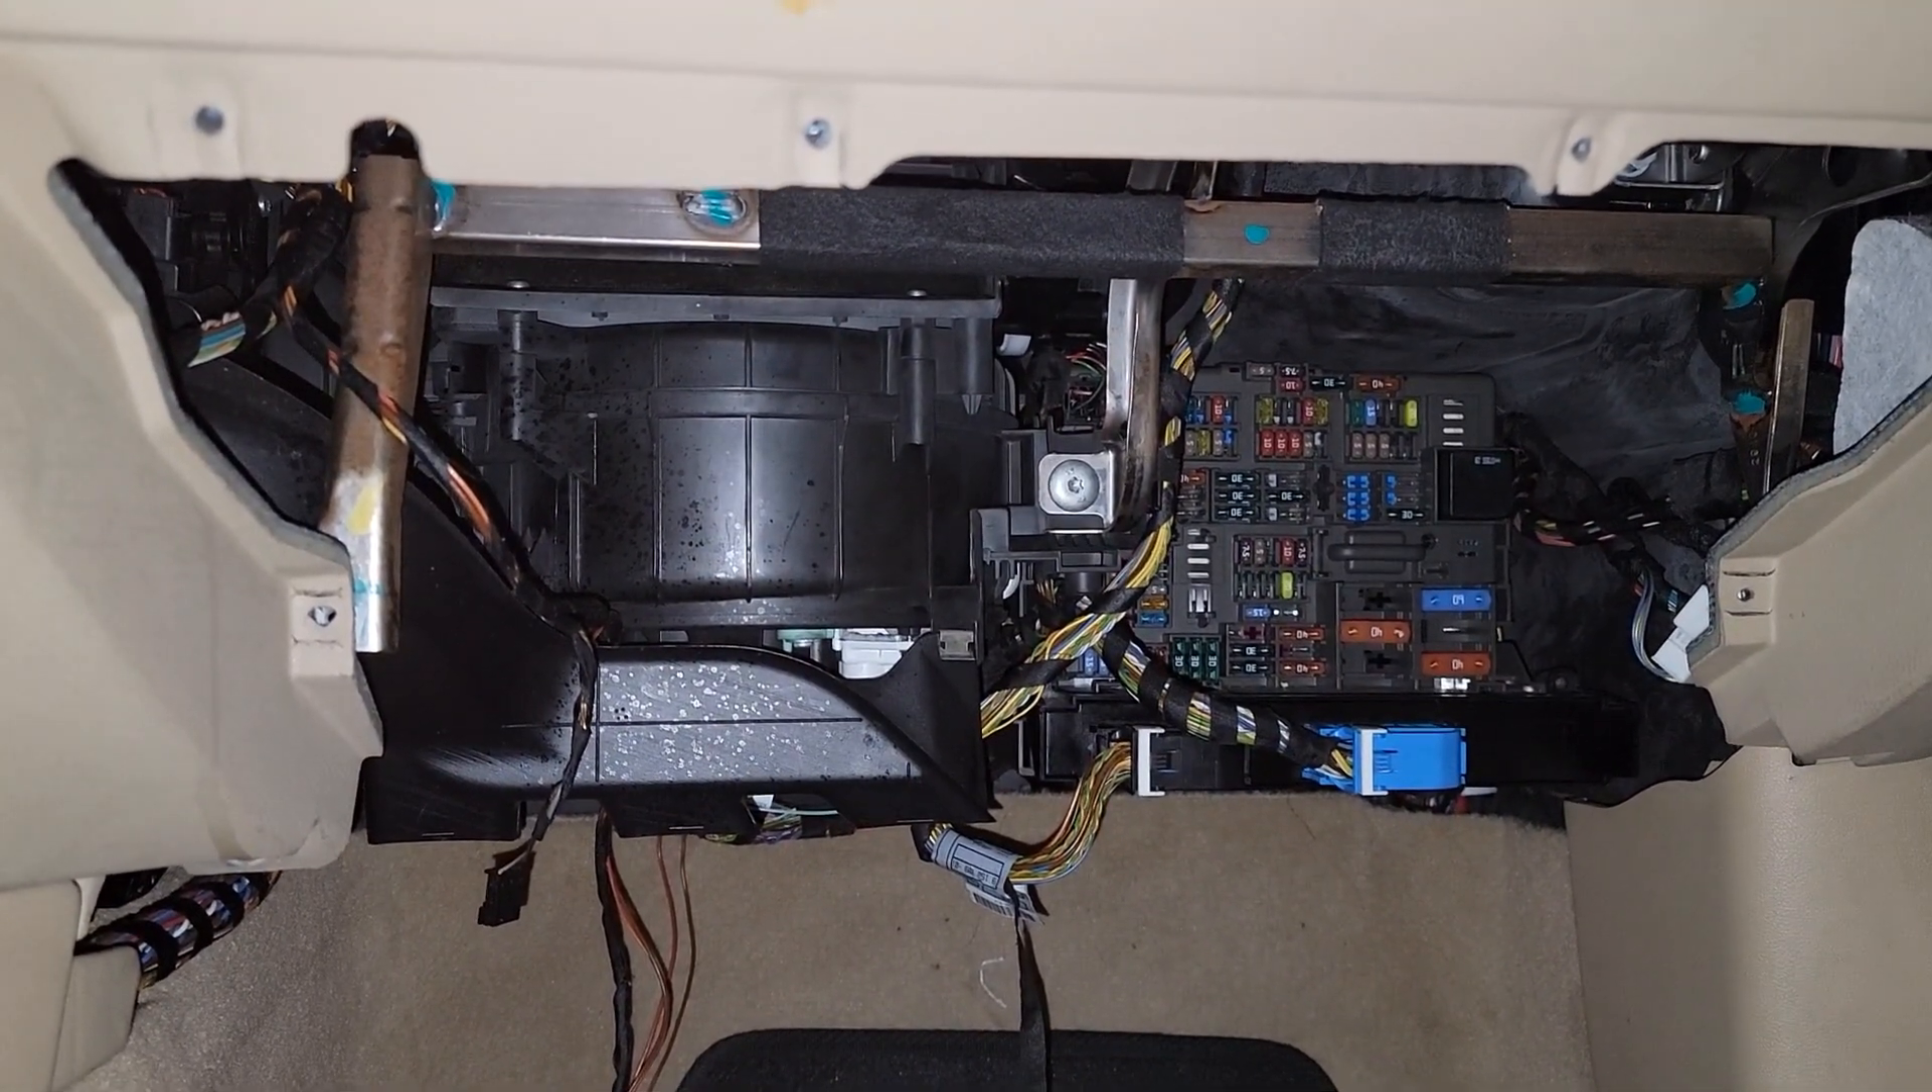So as you can see, I removed the glove box, but to access the fuse panel, you don't even need to completely remove the glove box.